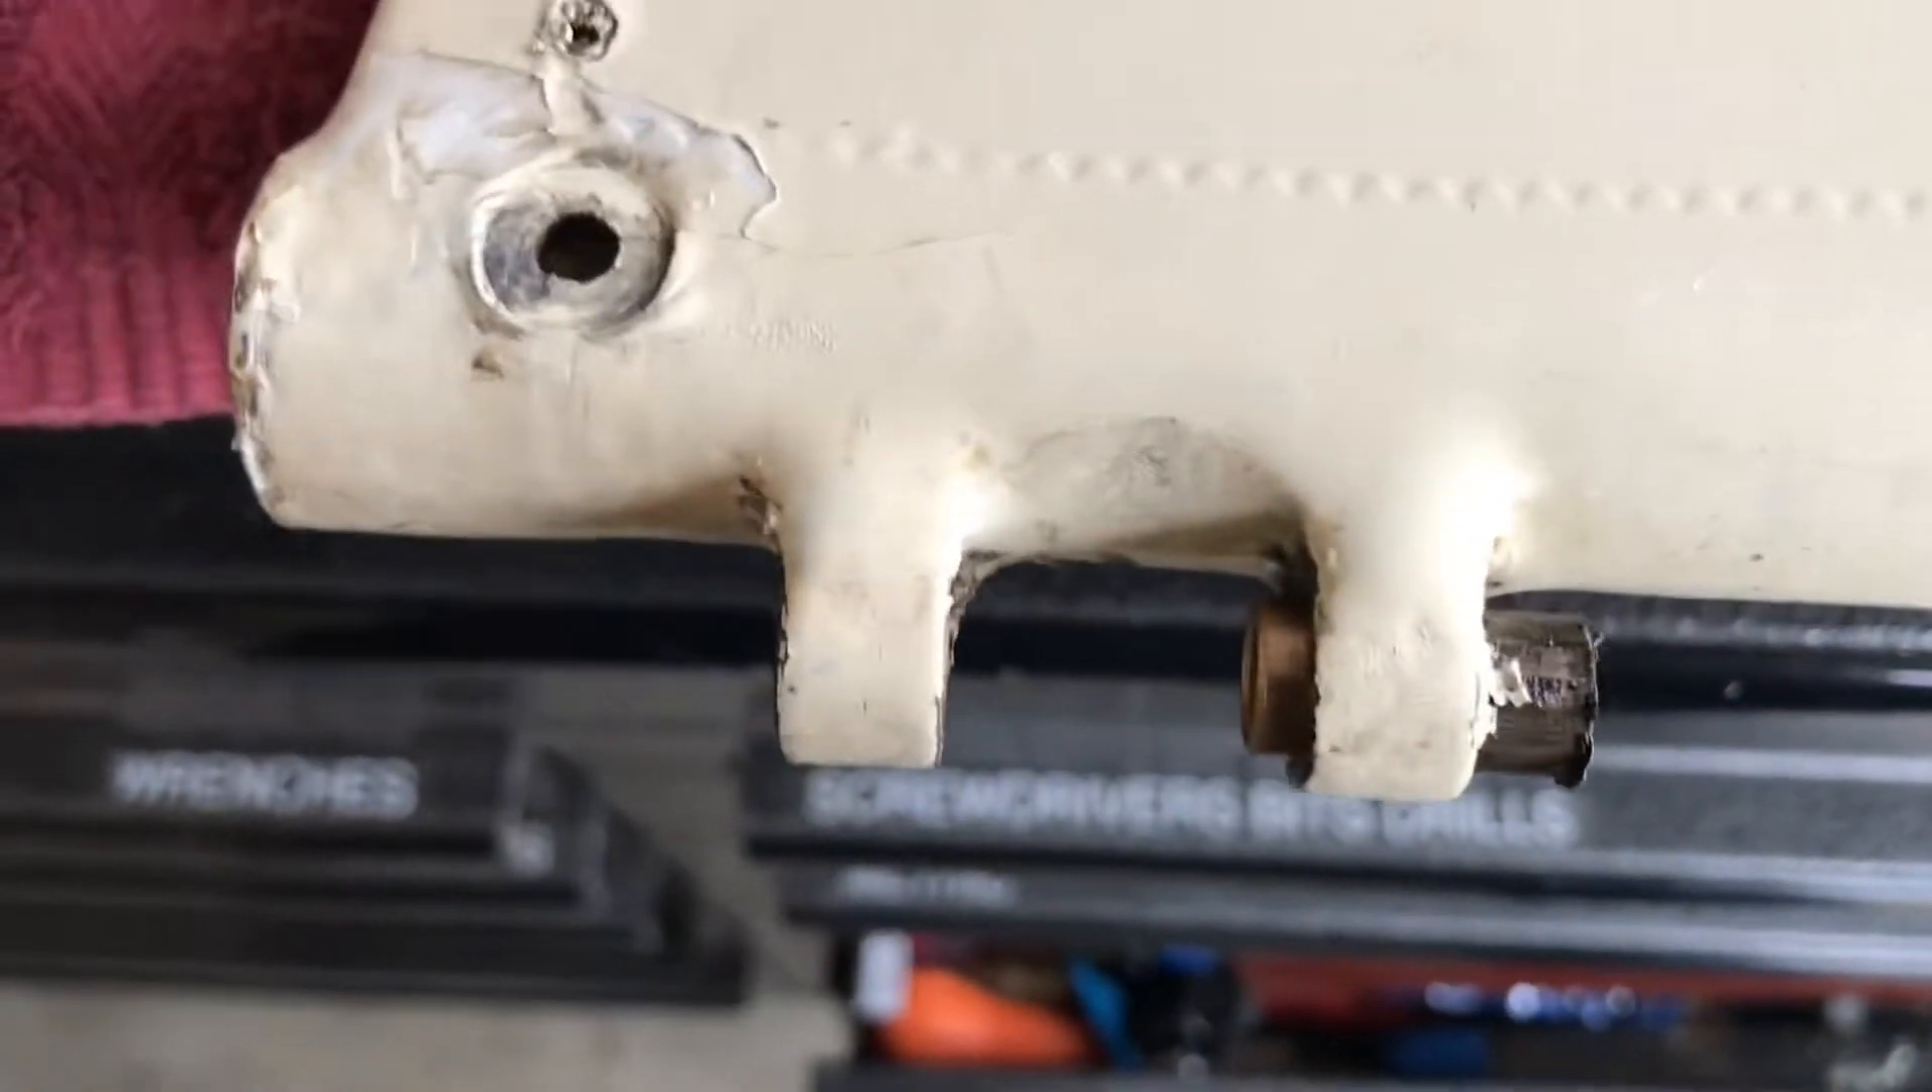You can see our old bushing is almost all the way out.